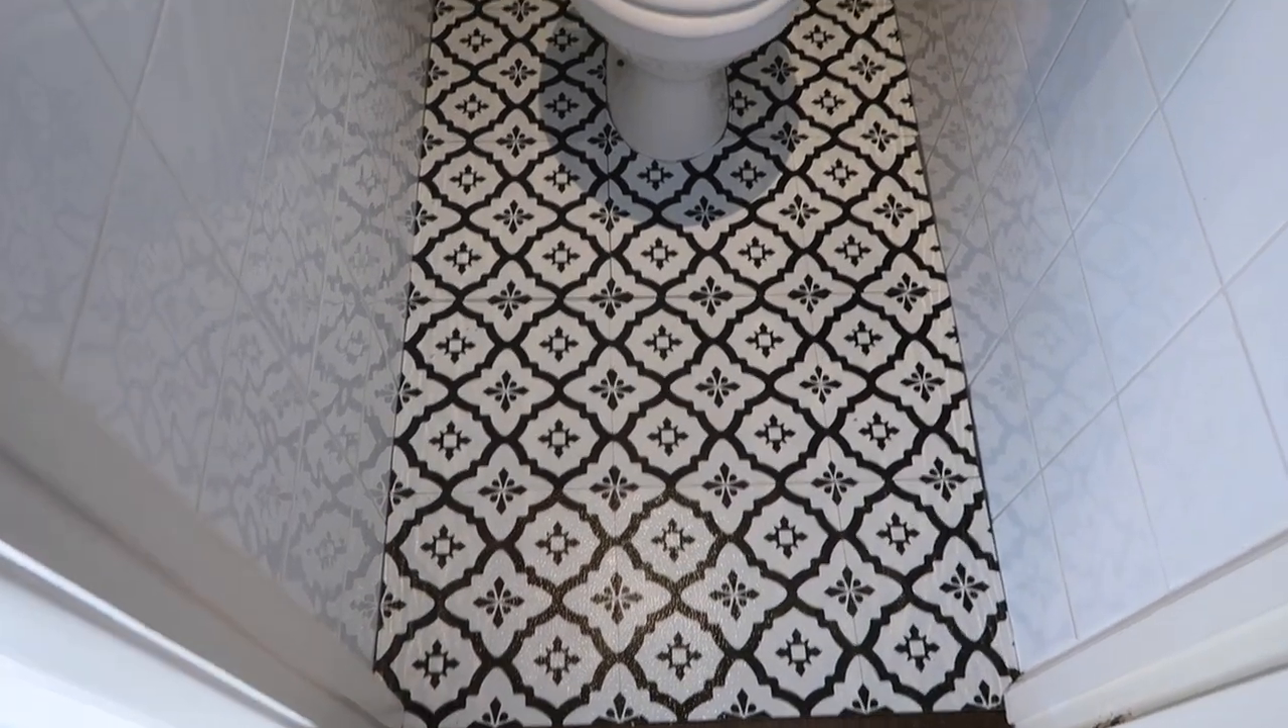Tiles are officially done.